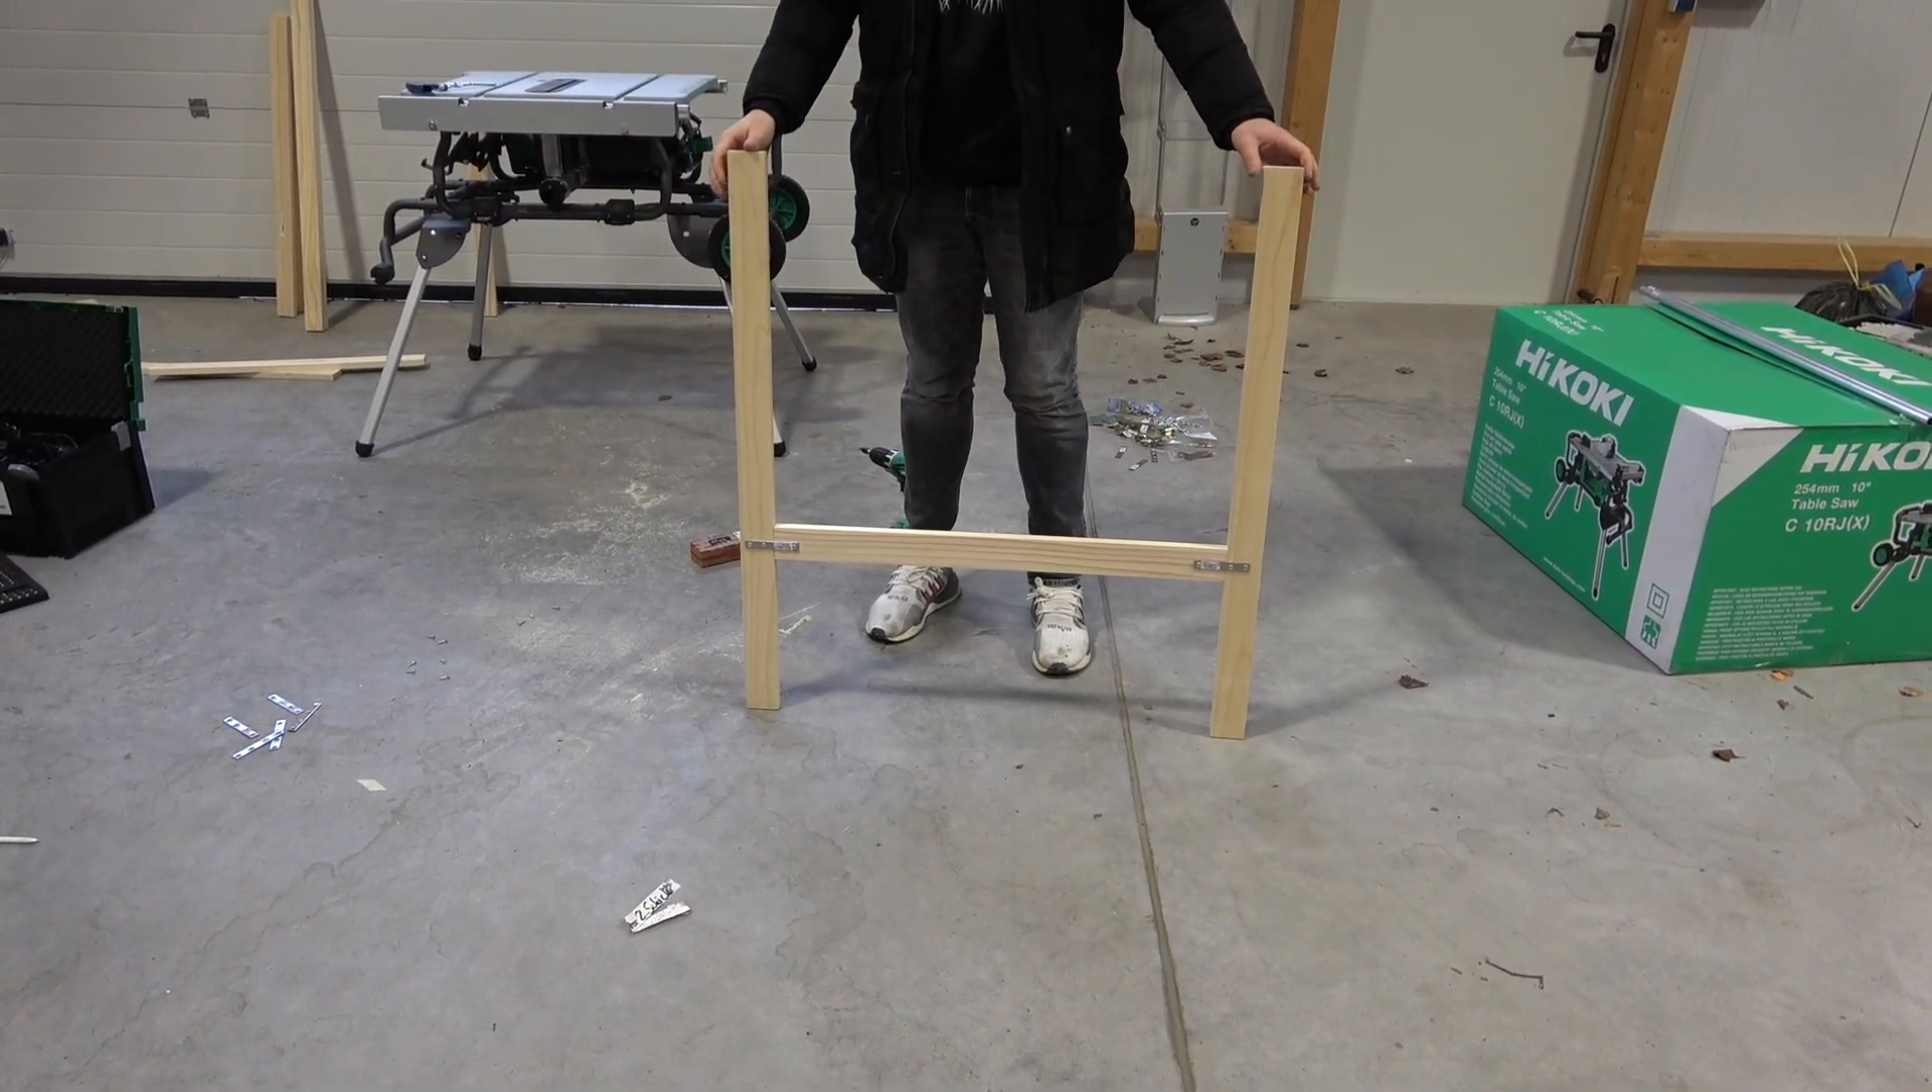Jetzt haben wir quasi unser erstes Teil als Beinchen fertig zusammen.